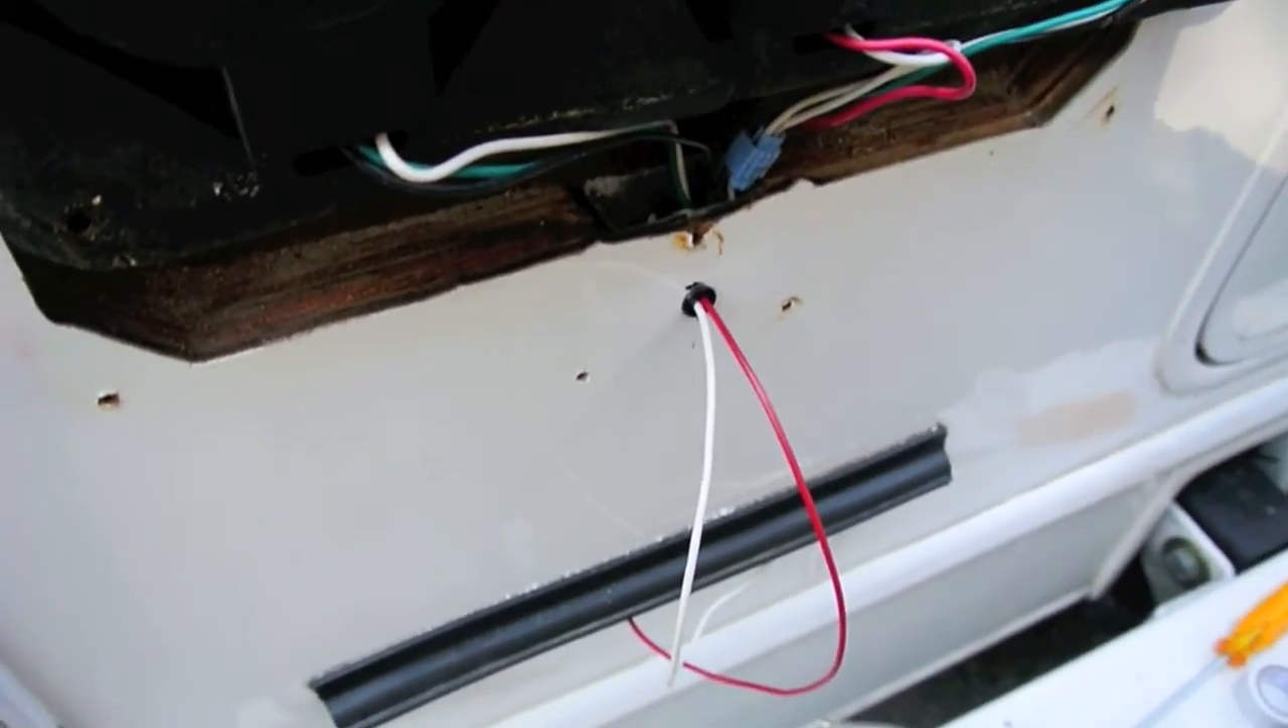So I coming in here I epoxied that little bushing in place and then ran the two wires through there.